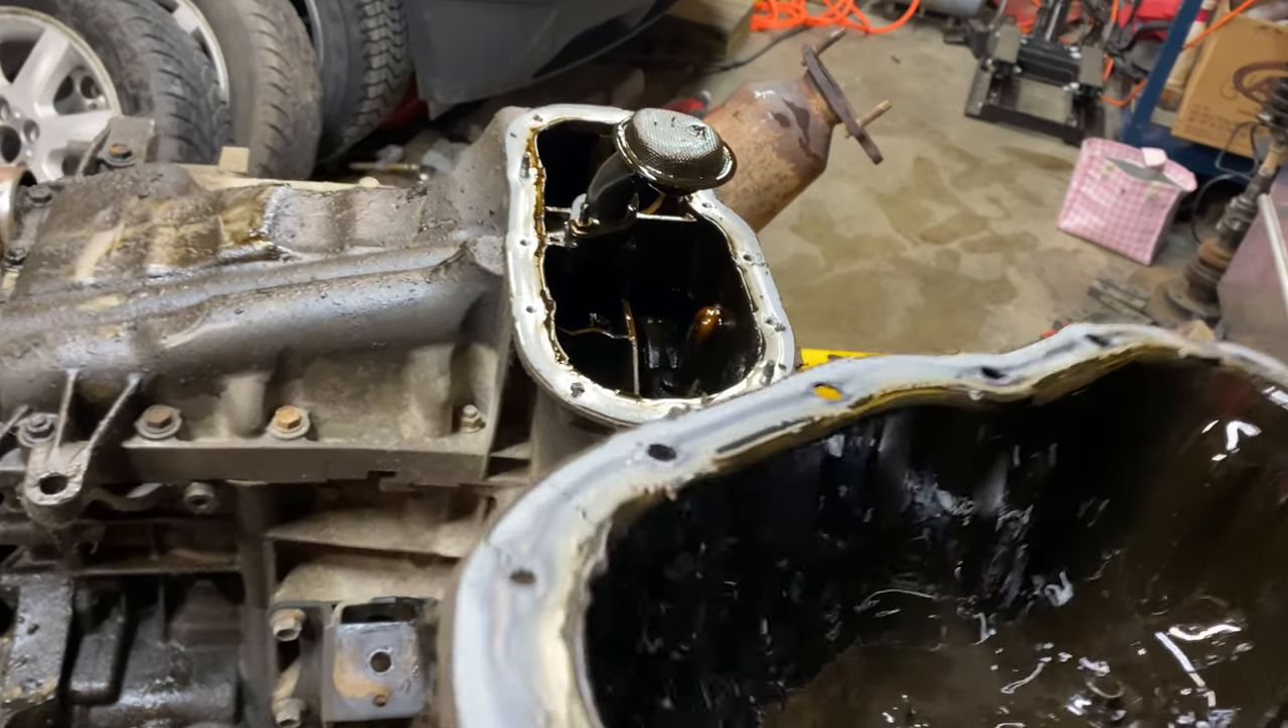I got the oil pan off just a lower oil pan and it's already not looking good.